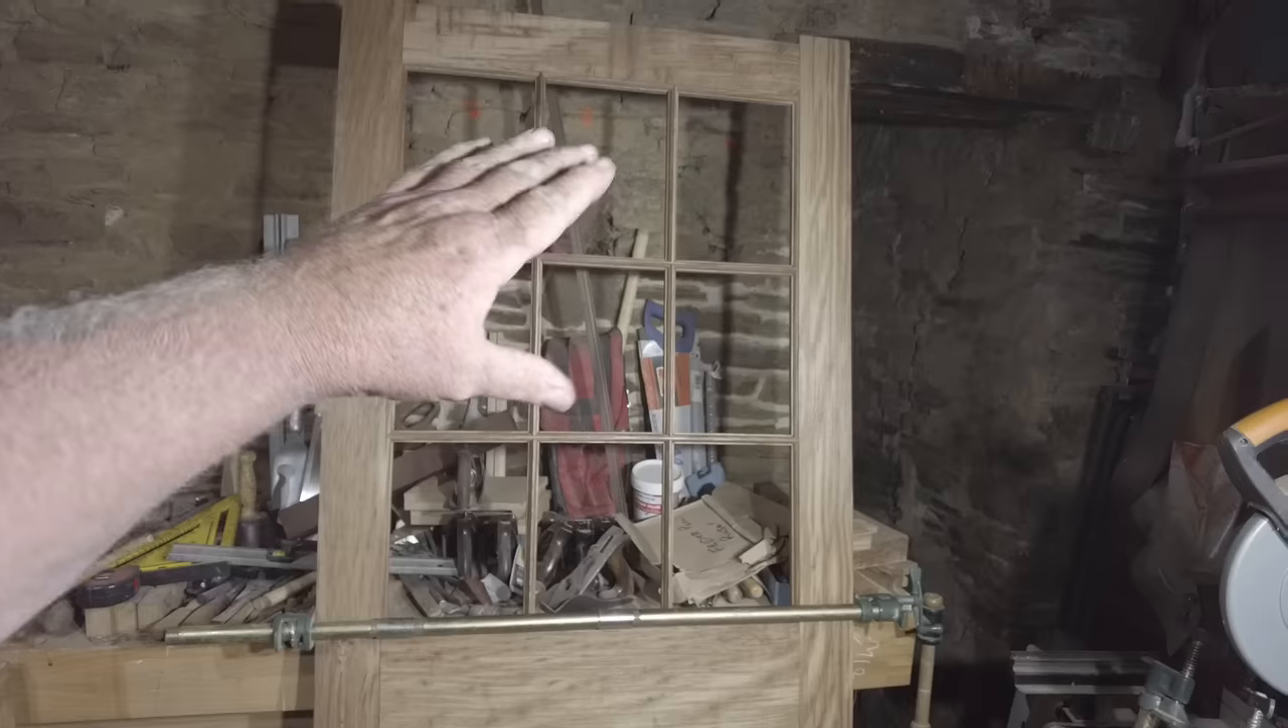Okay folks So I've now got The door dry fitted together All the glazing bars are in As you can see Each pane is the same size Which I tried to Wanted to achieve.